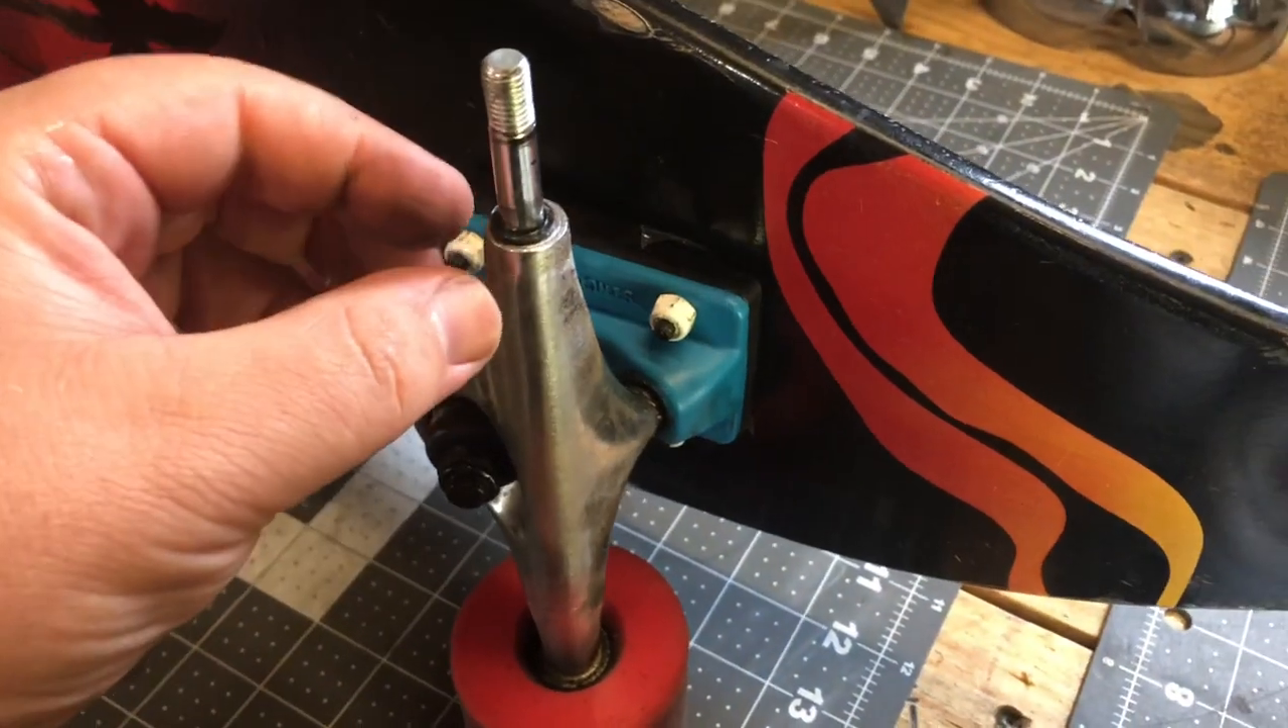So here we have the wheel removed from the truck.